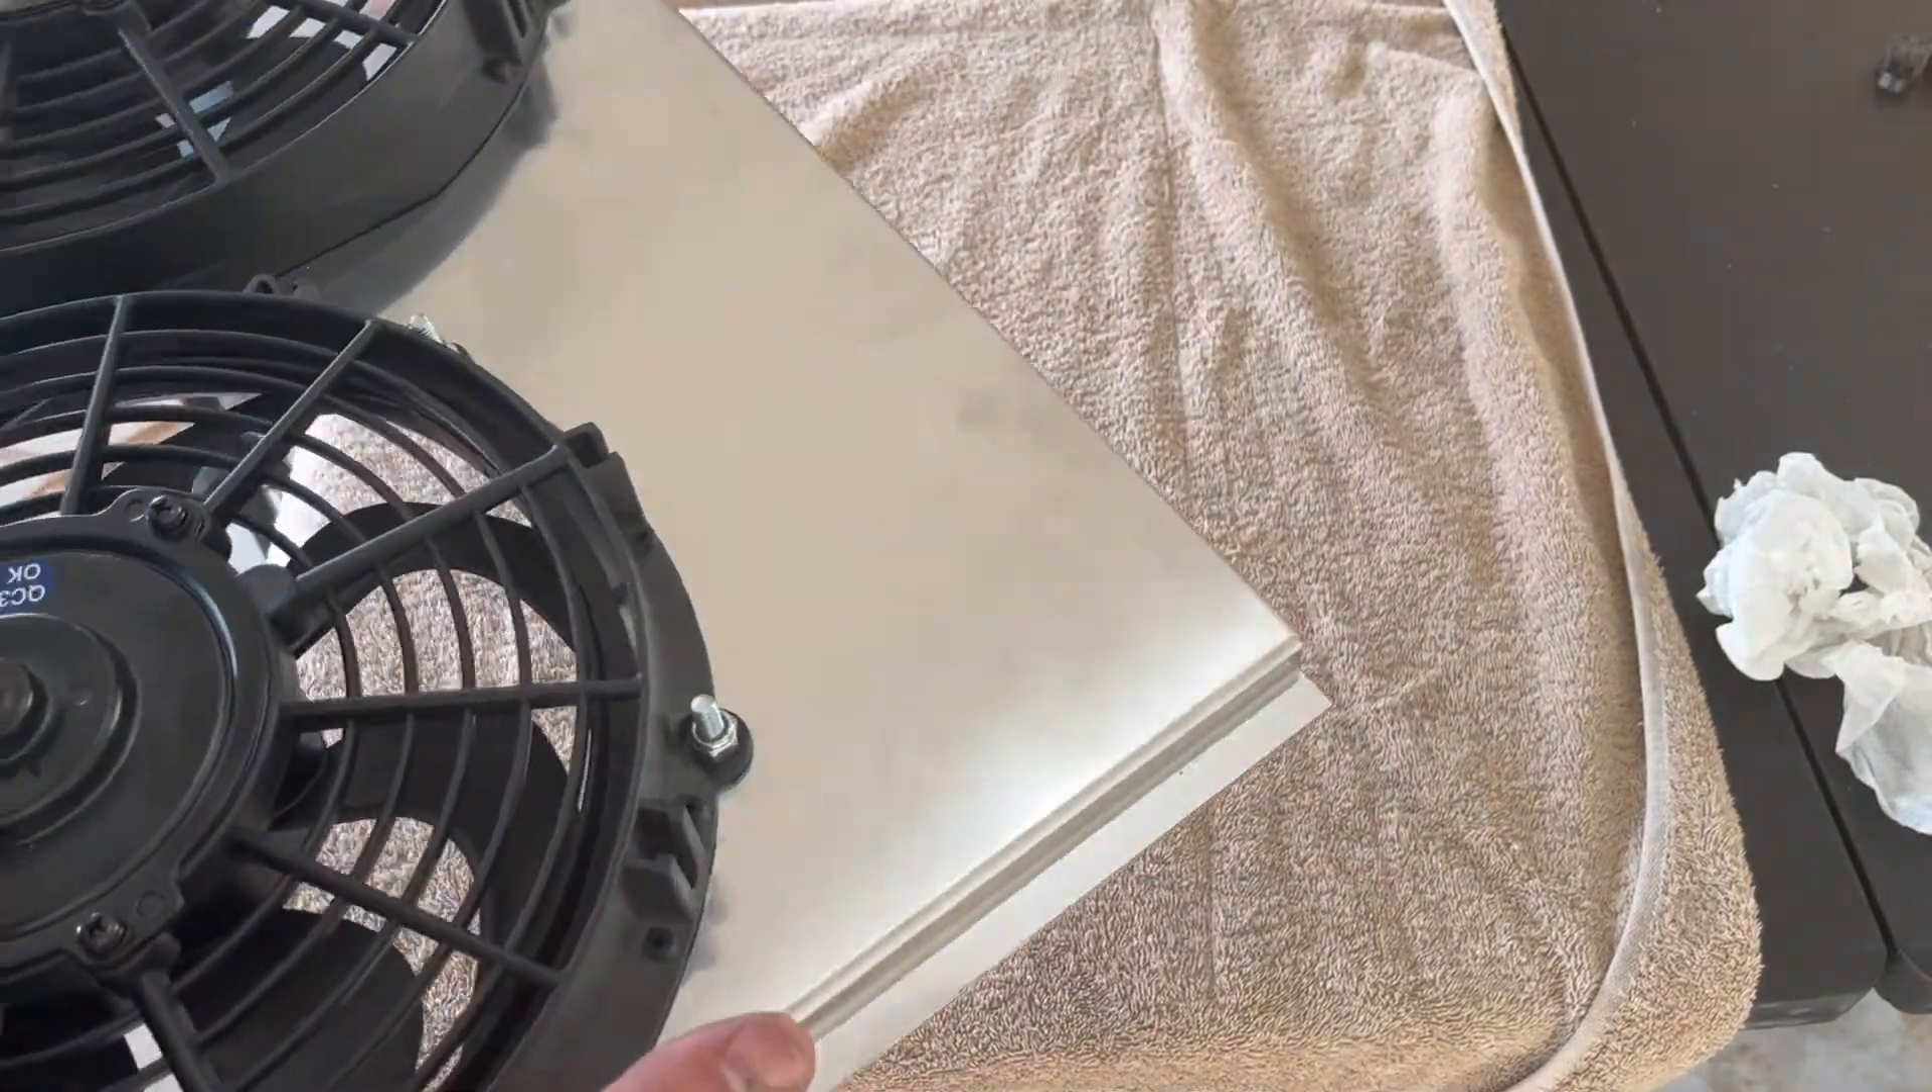I just finished bolting on the electric fans onto the aluminum shroud.